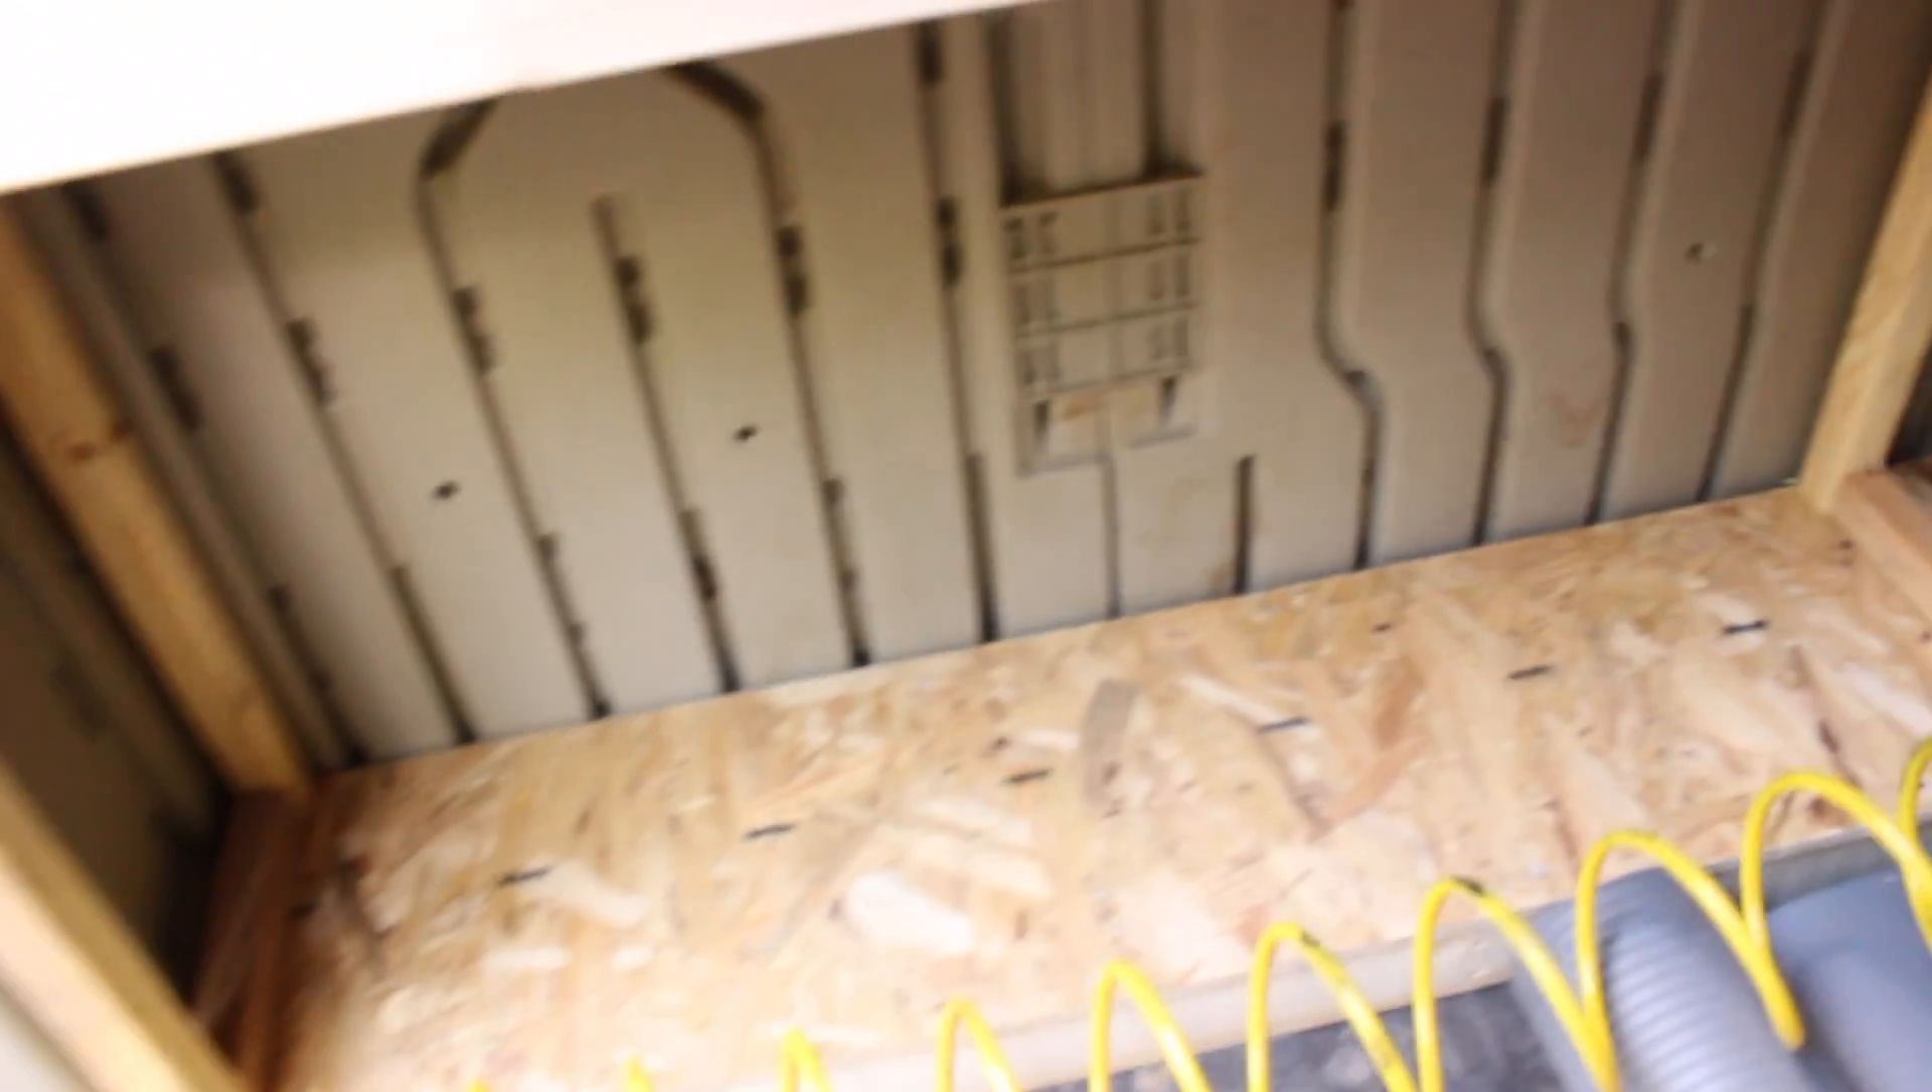We've got the bottom shelf installed.